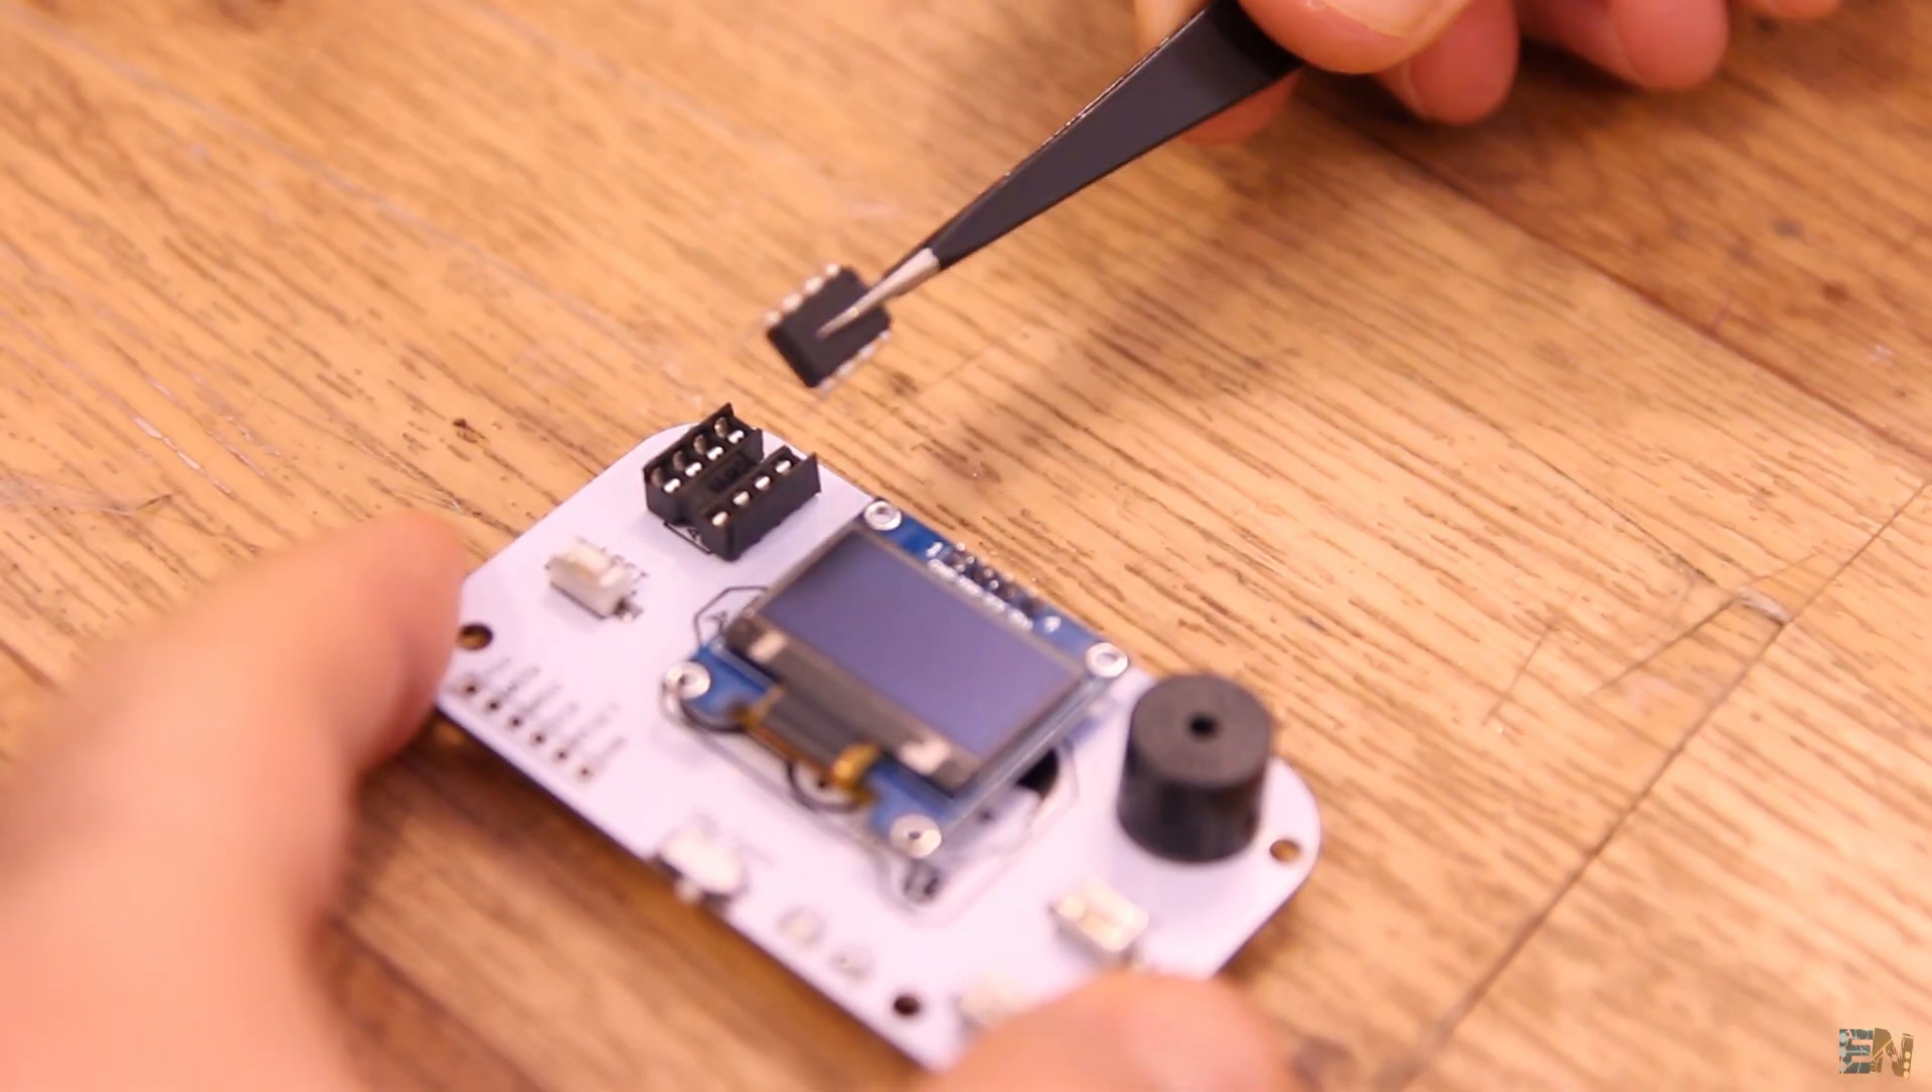Okay, so there you have it. The gaming console is ready. All is missing is the ATtiny85 with a working code.